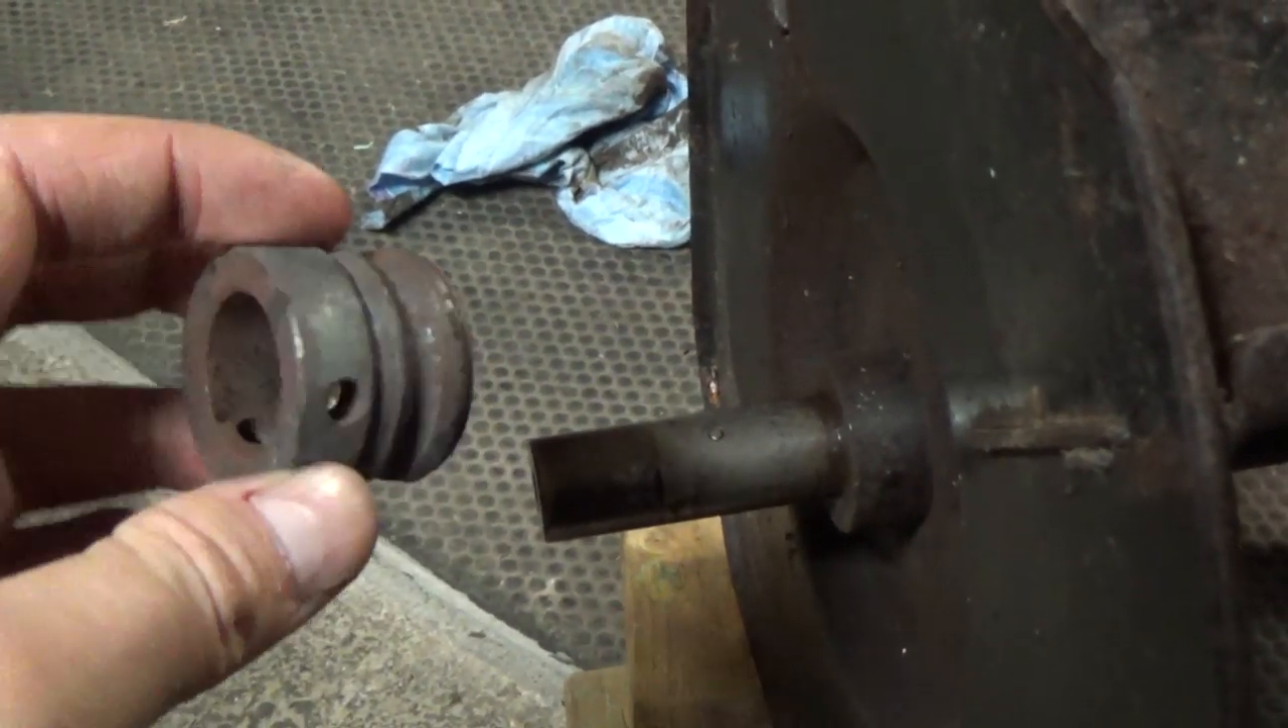So you guys can see that here's that collar that I had to get off of the shaft.